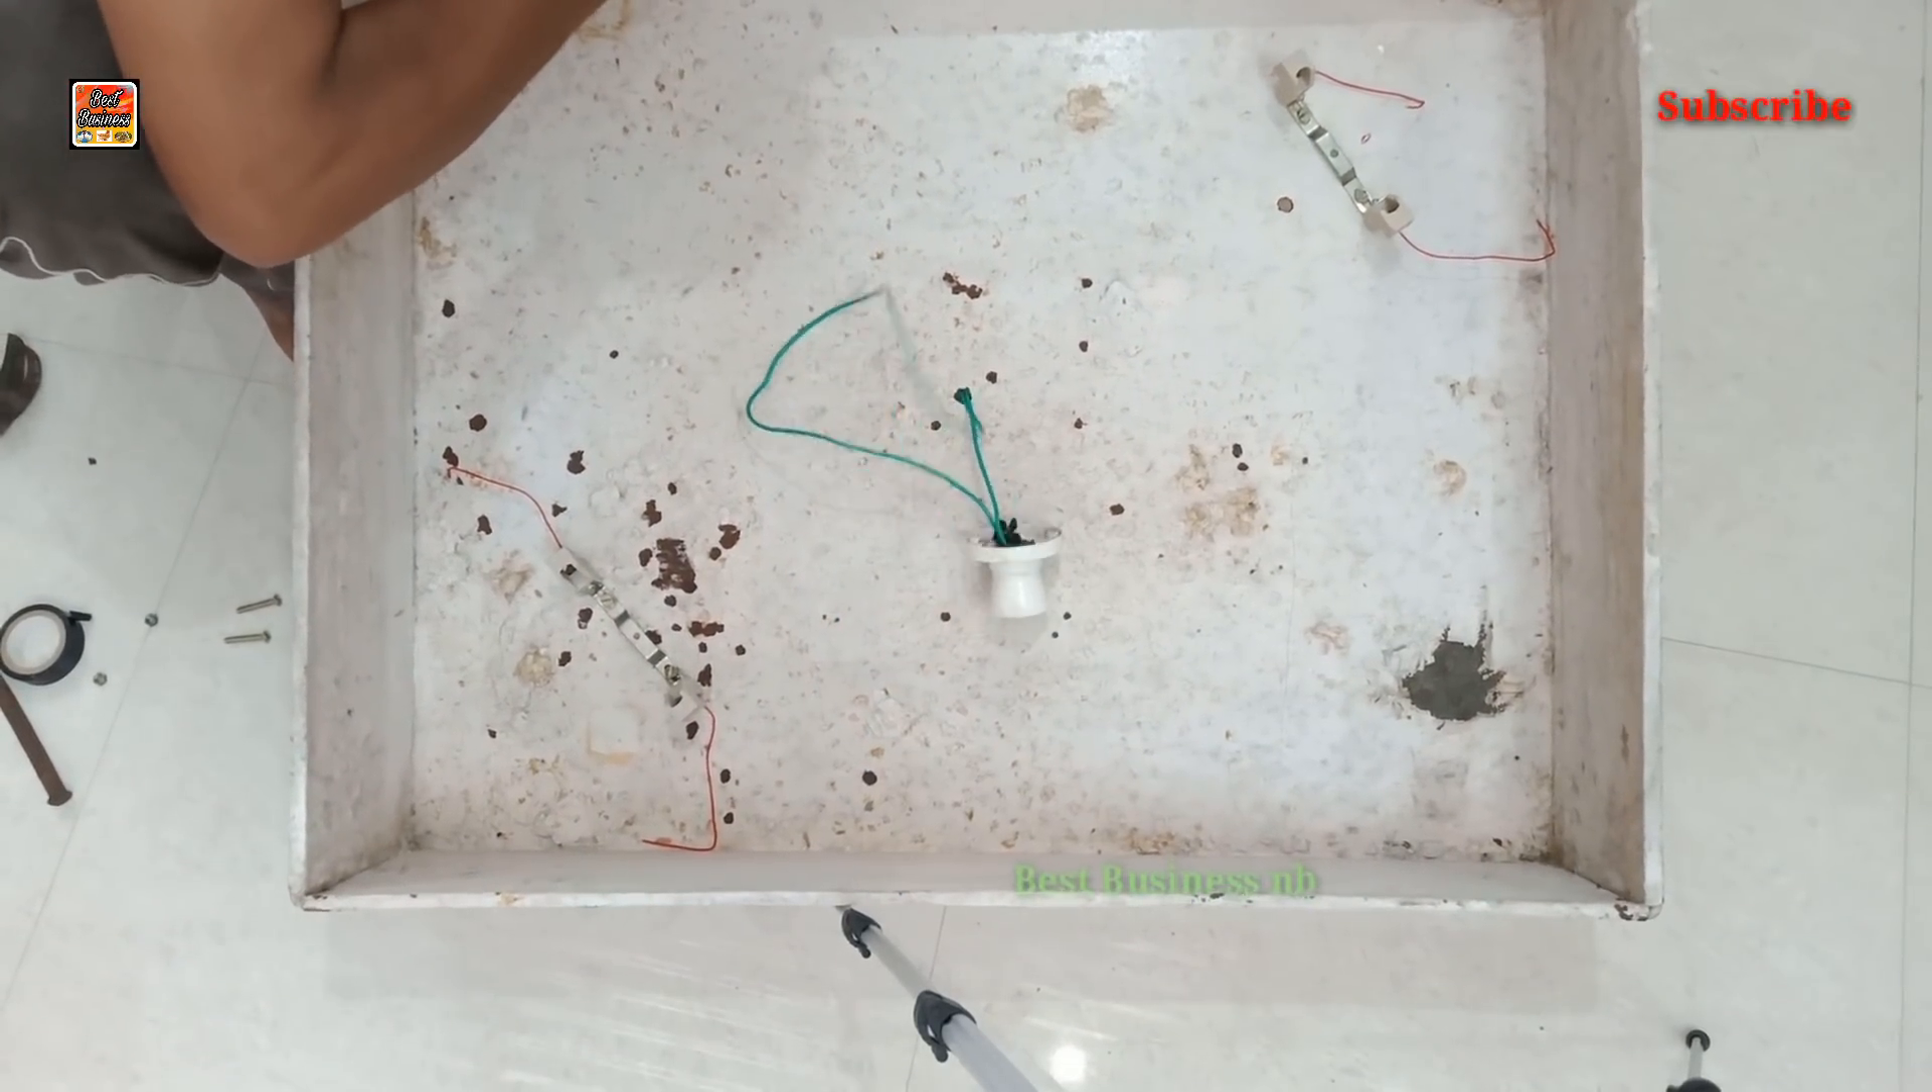बीच में होल्डर होल्डर को मैंने वायर अटेच कर दिये।